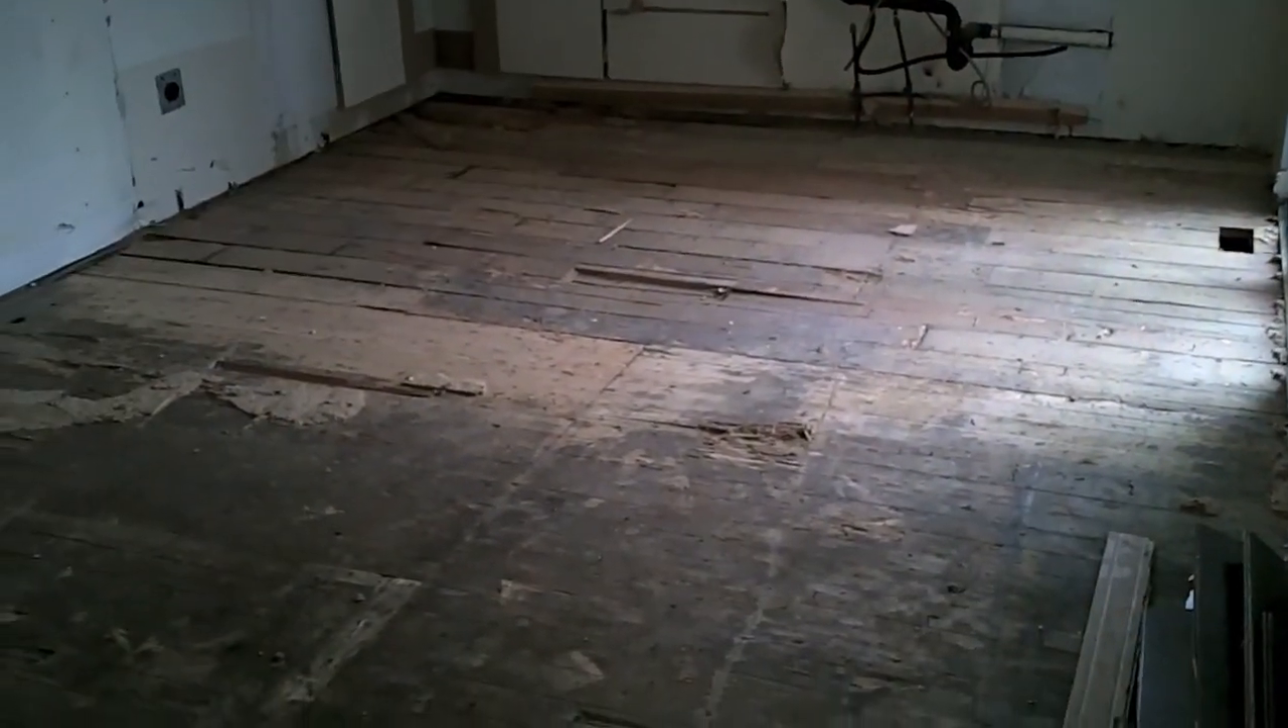And you can see the entire floor has been stripped off.